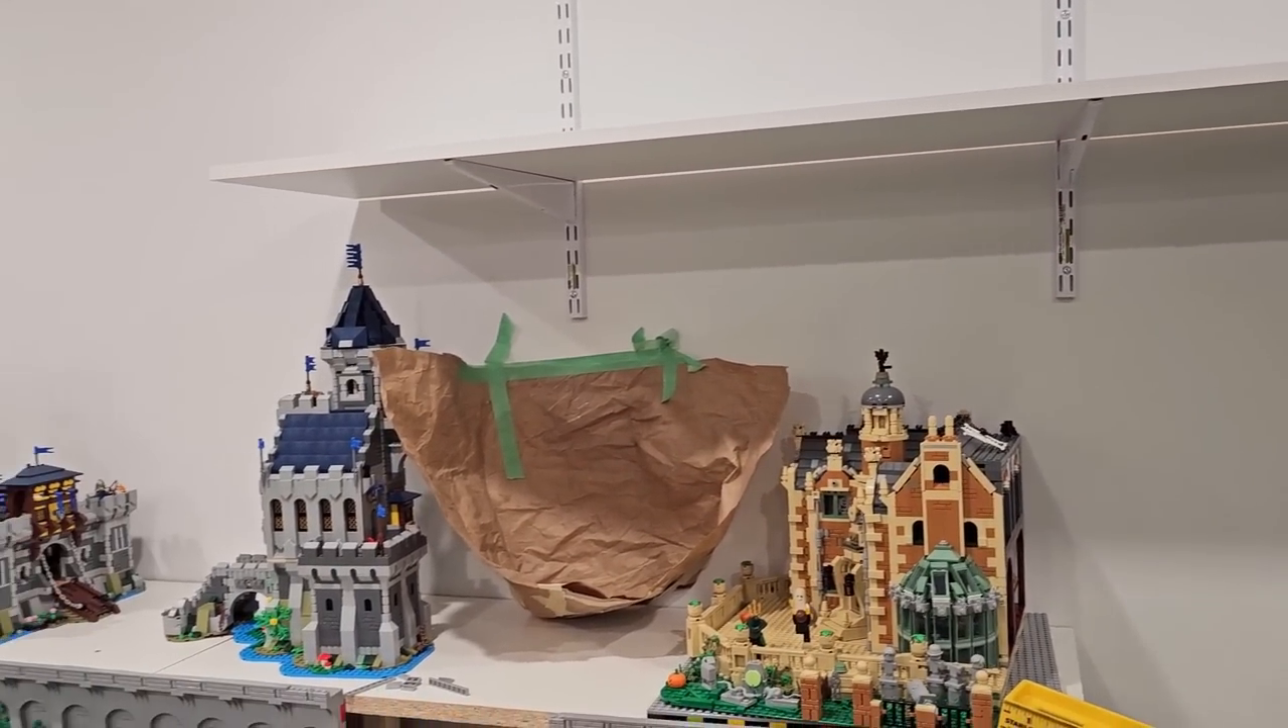So there's the first shelf installed.